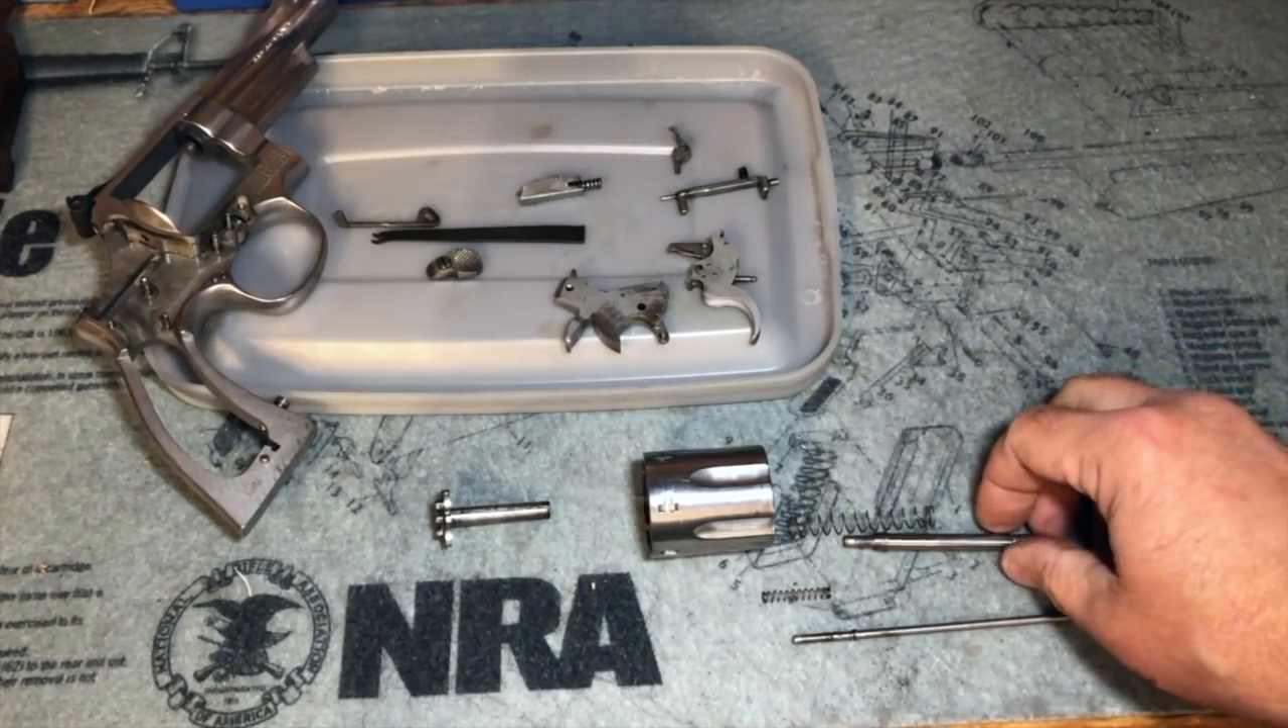And I've succeeded in disassembling the cylinder.